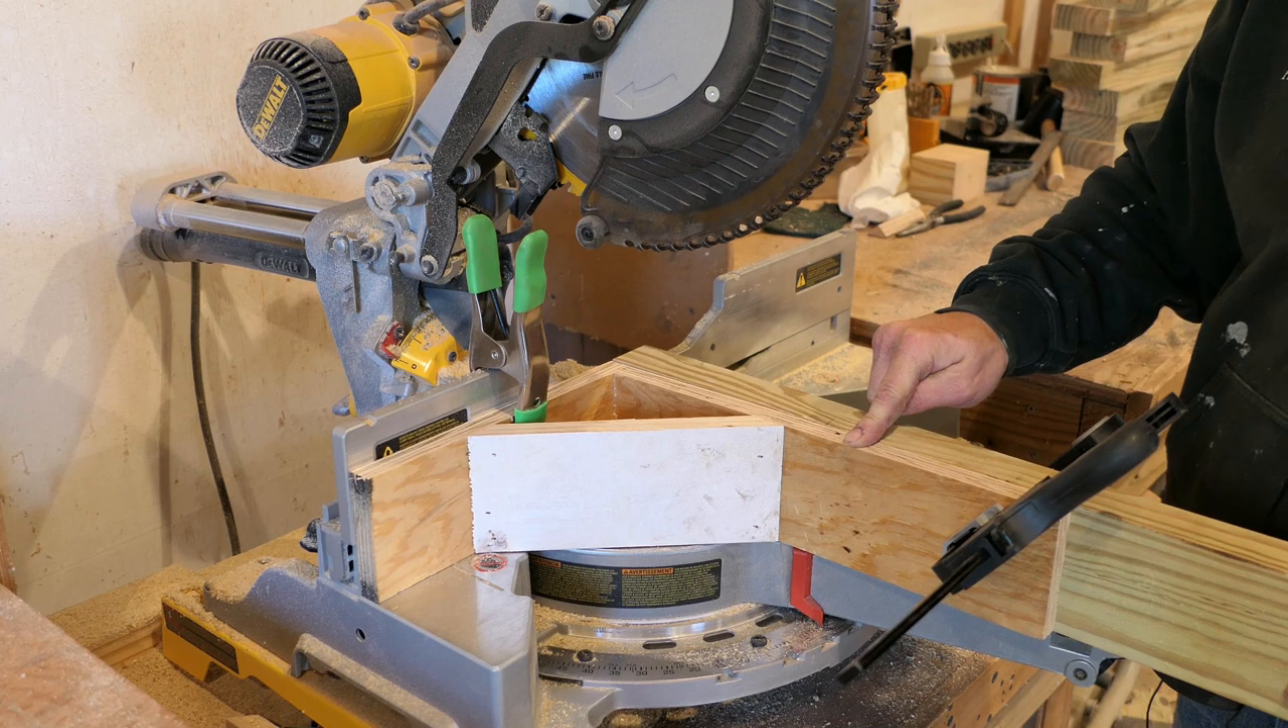So all I've done is created a 90-degree angle here using plywood, and I have a, you know, a cross piece here, triangulation to make it strong.